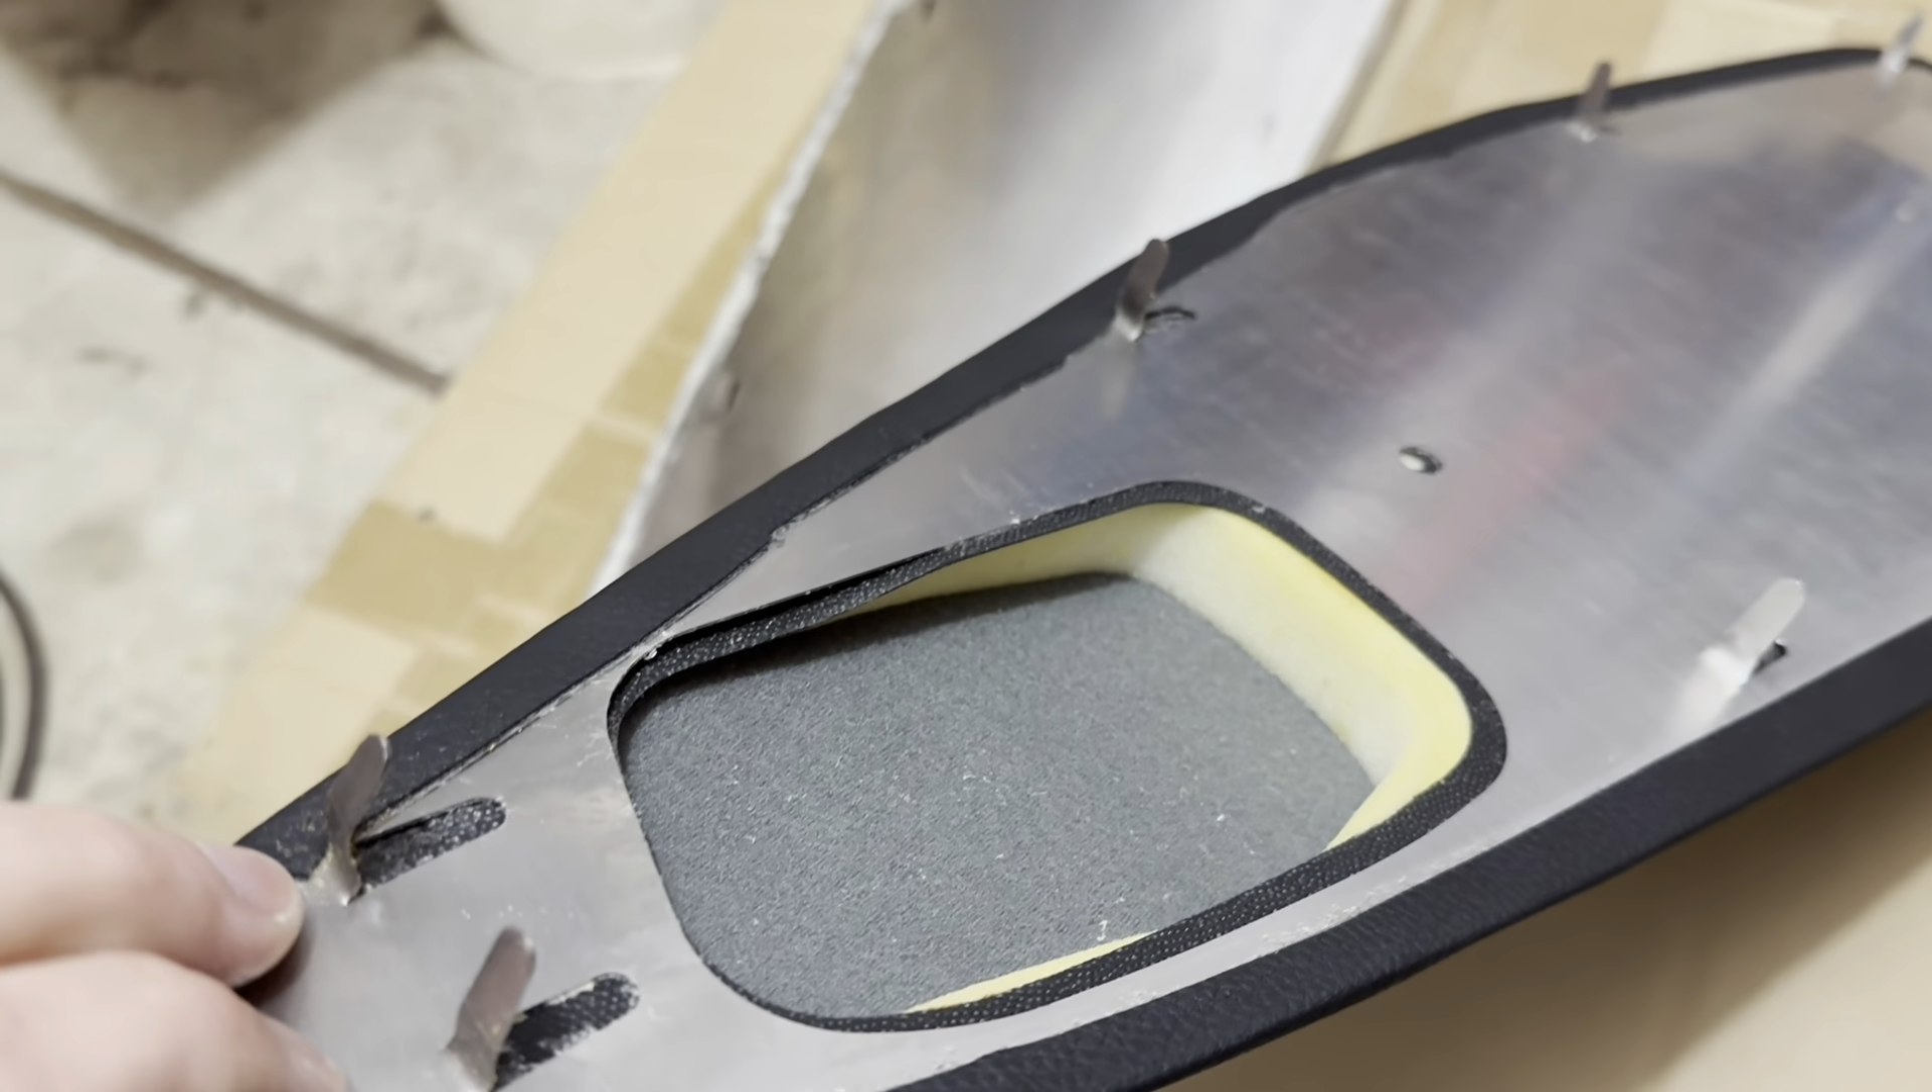I still need to do the complete disassembly, remove the aluminum backing plate from this one.